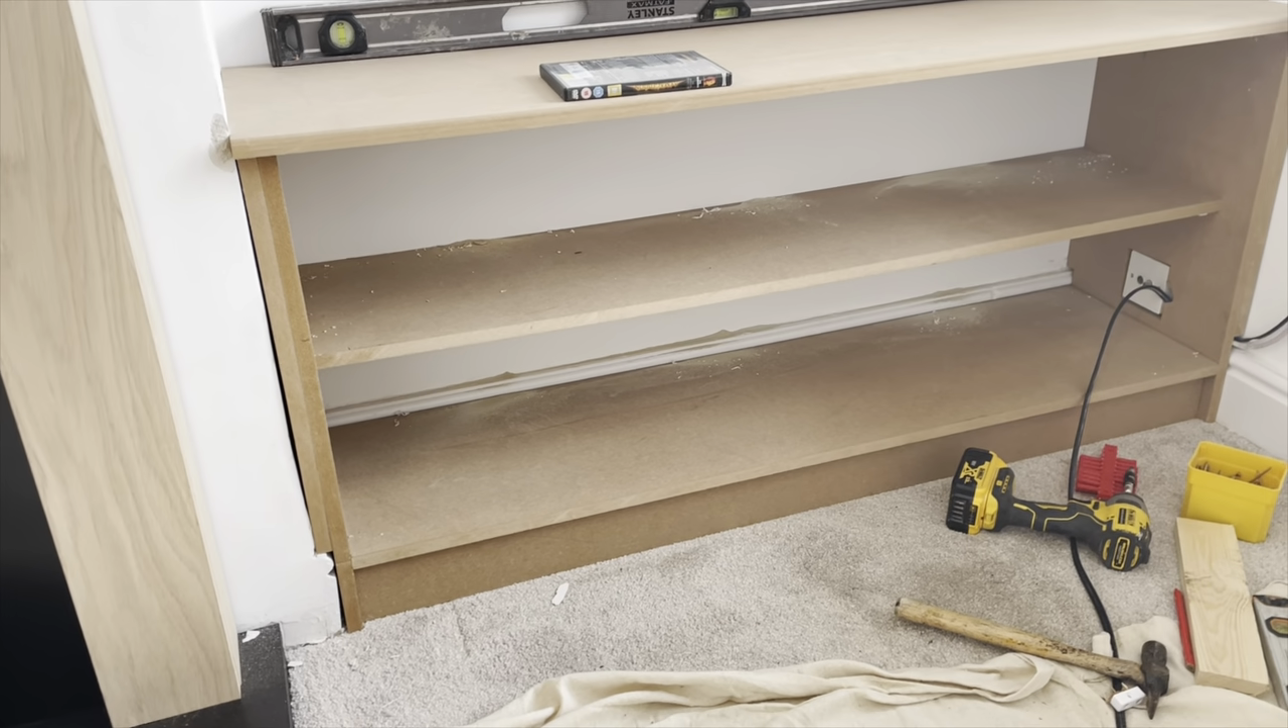We have the base, the base unit or the cupboard unit at the bottom of the TV unit so we've got the carcass essentially fitted and built in so we carry on now.